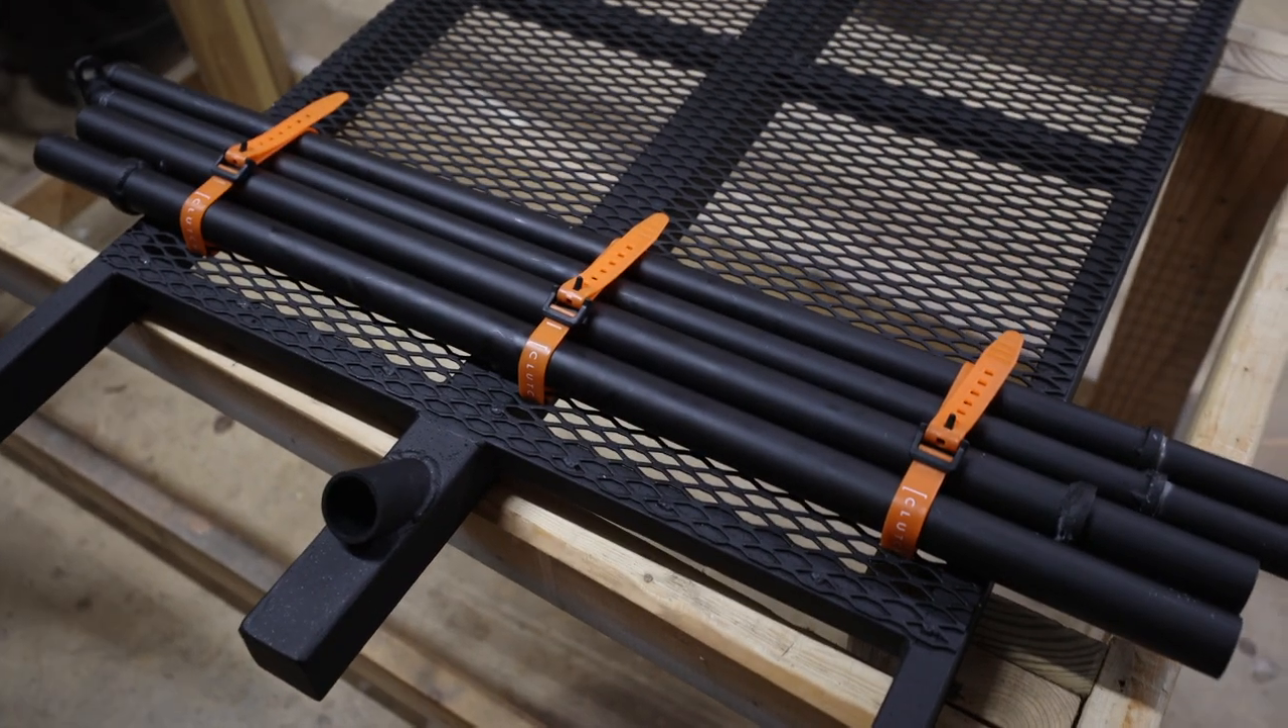All right we got the support poles strapped in place.